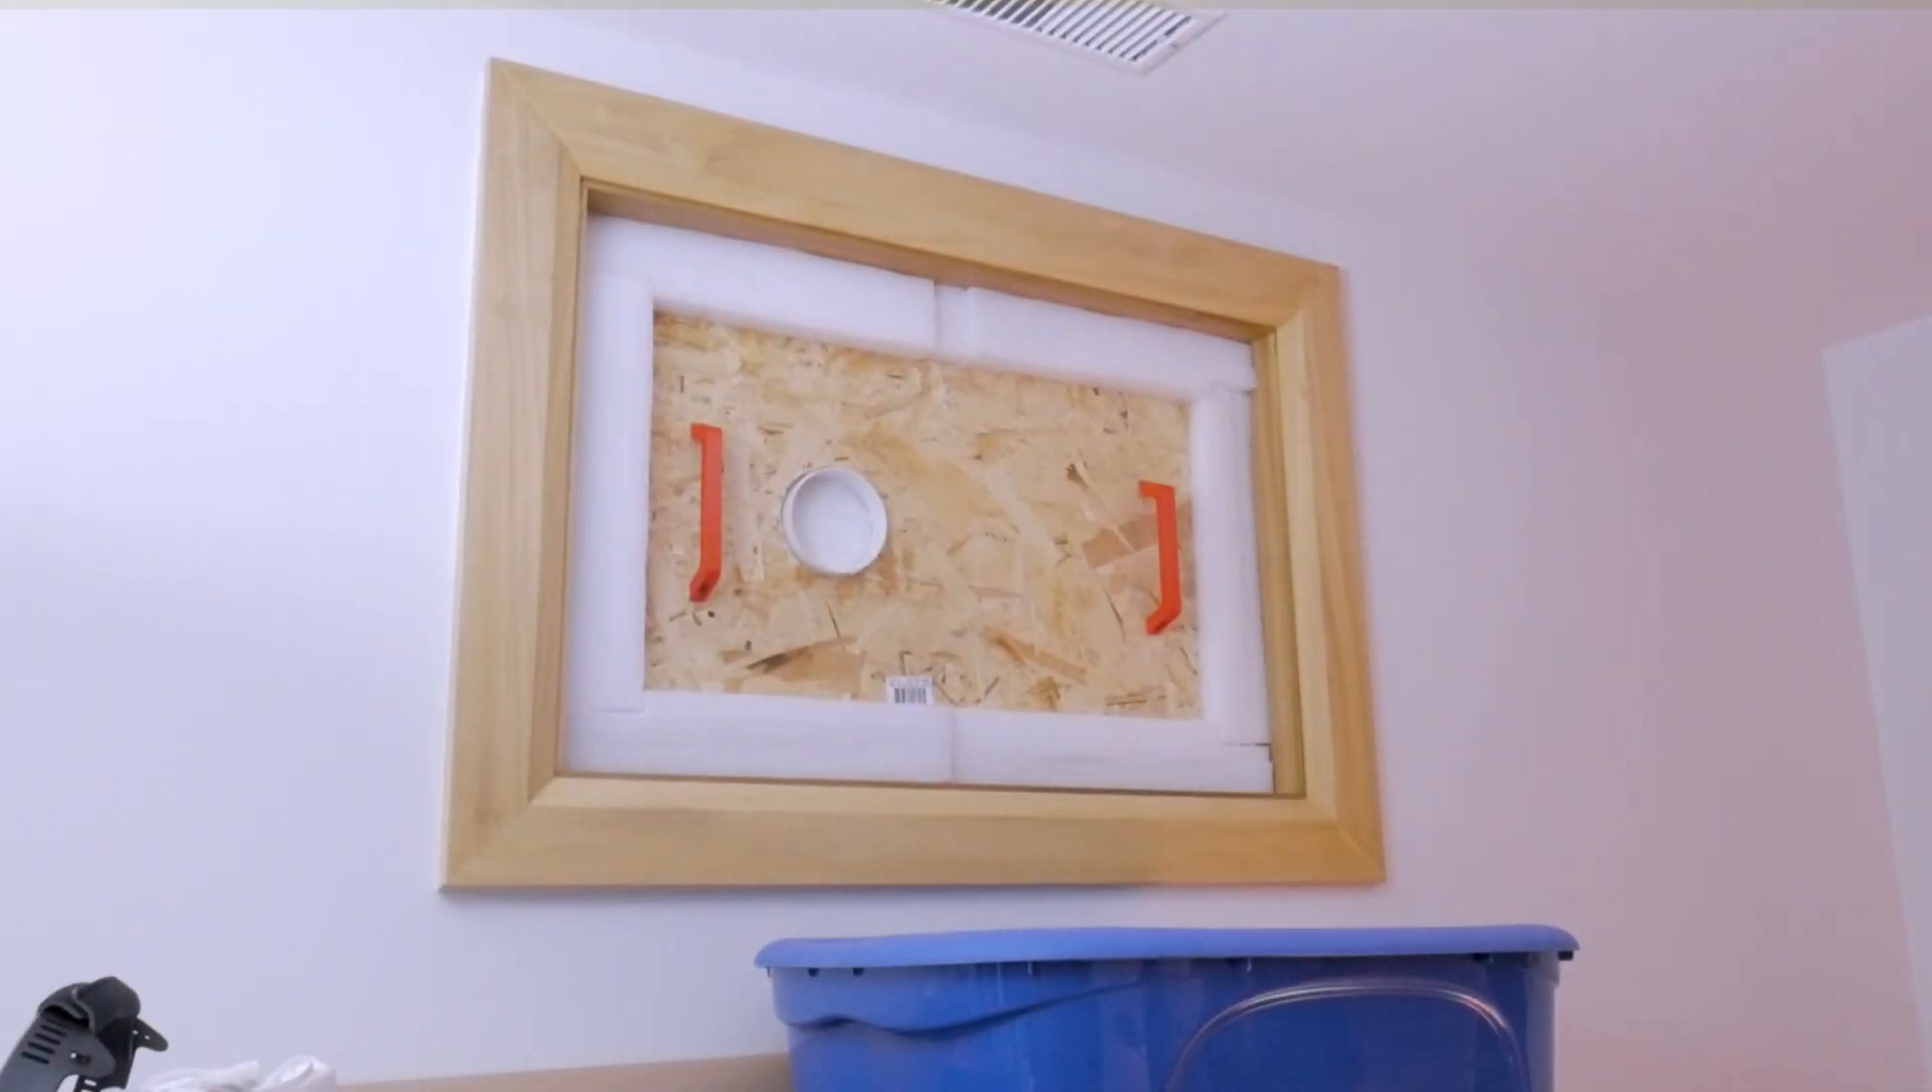After that the panel was ready for another test fit in the window frame and you can see there's really no gaps around the entire panel and it fits quite snug.